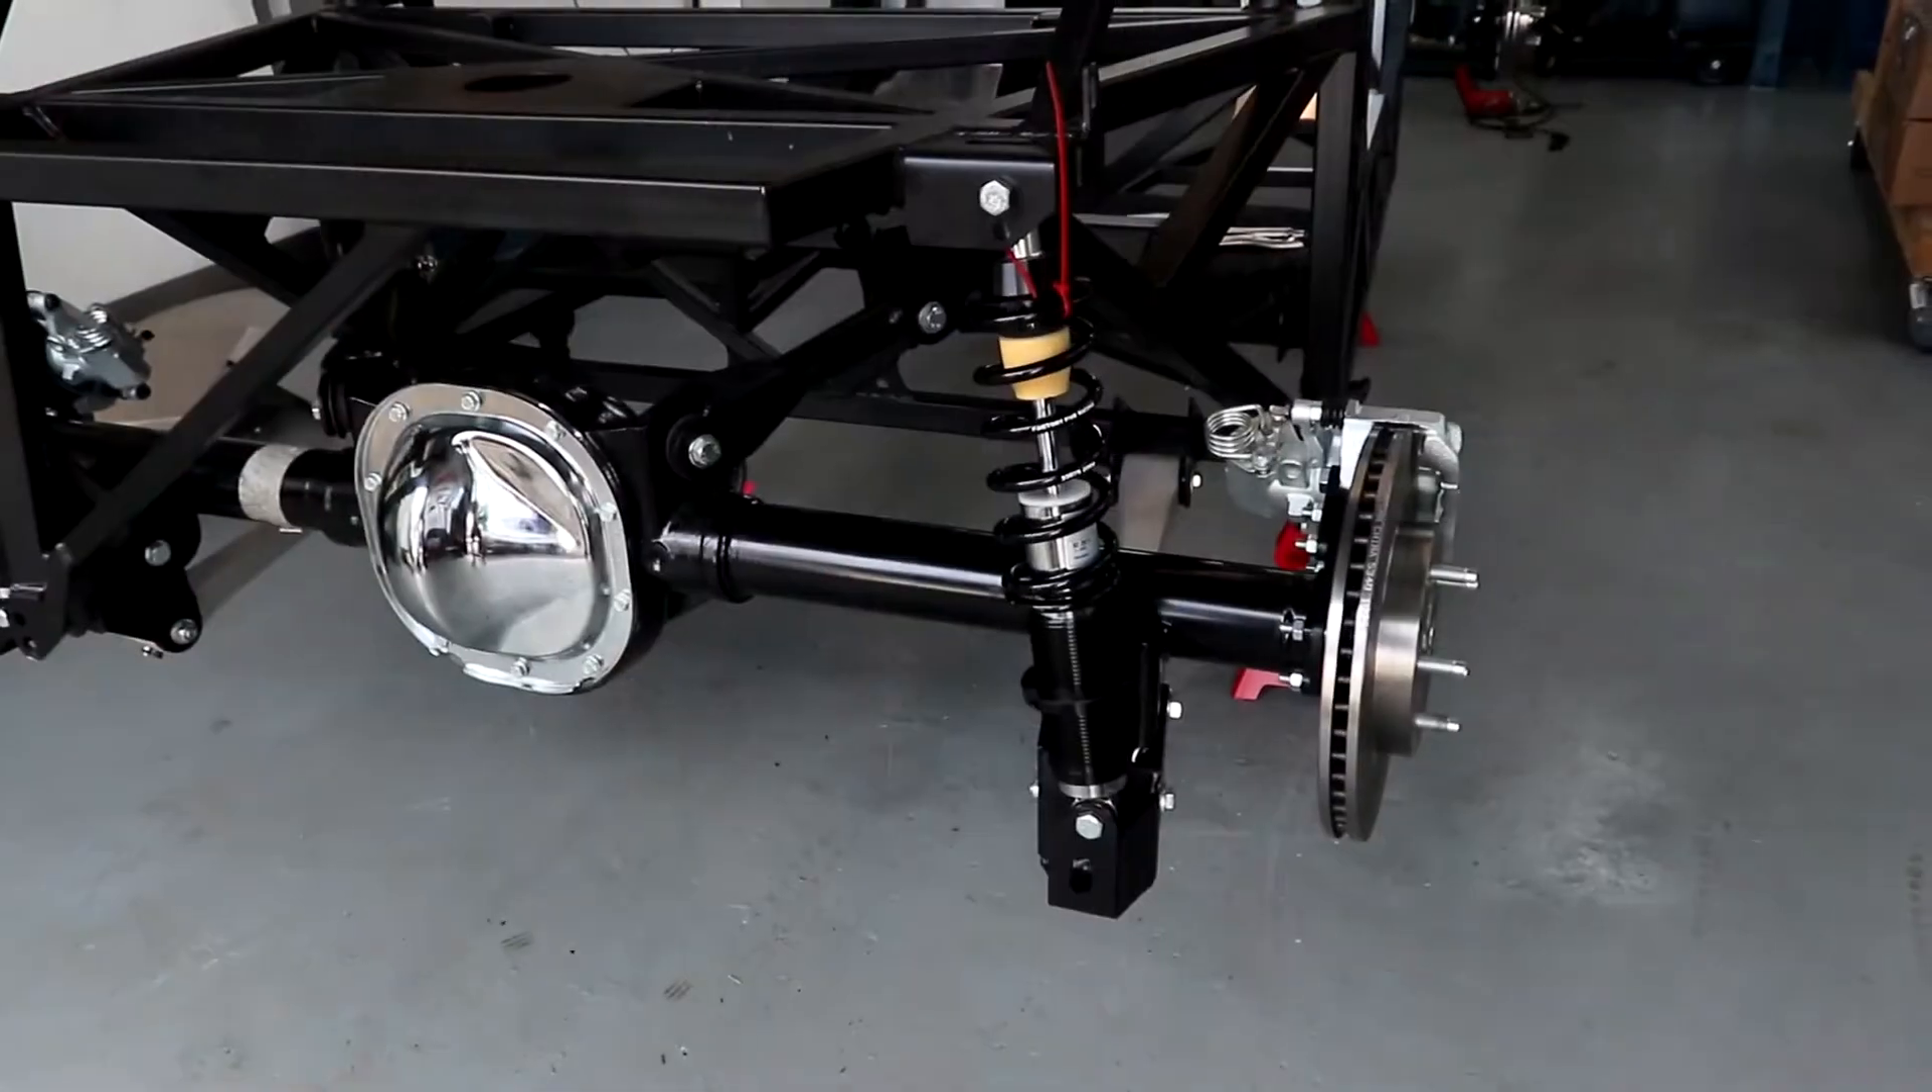Well, the axle and the rear suspension are all installed, took a little bit of hammer in, but we got it all done. Everything's installed, everything's working.